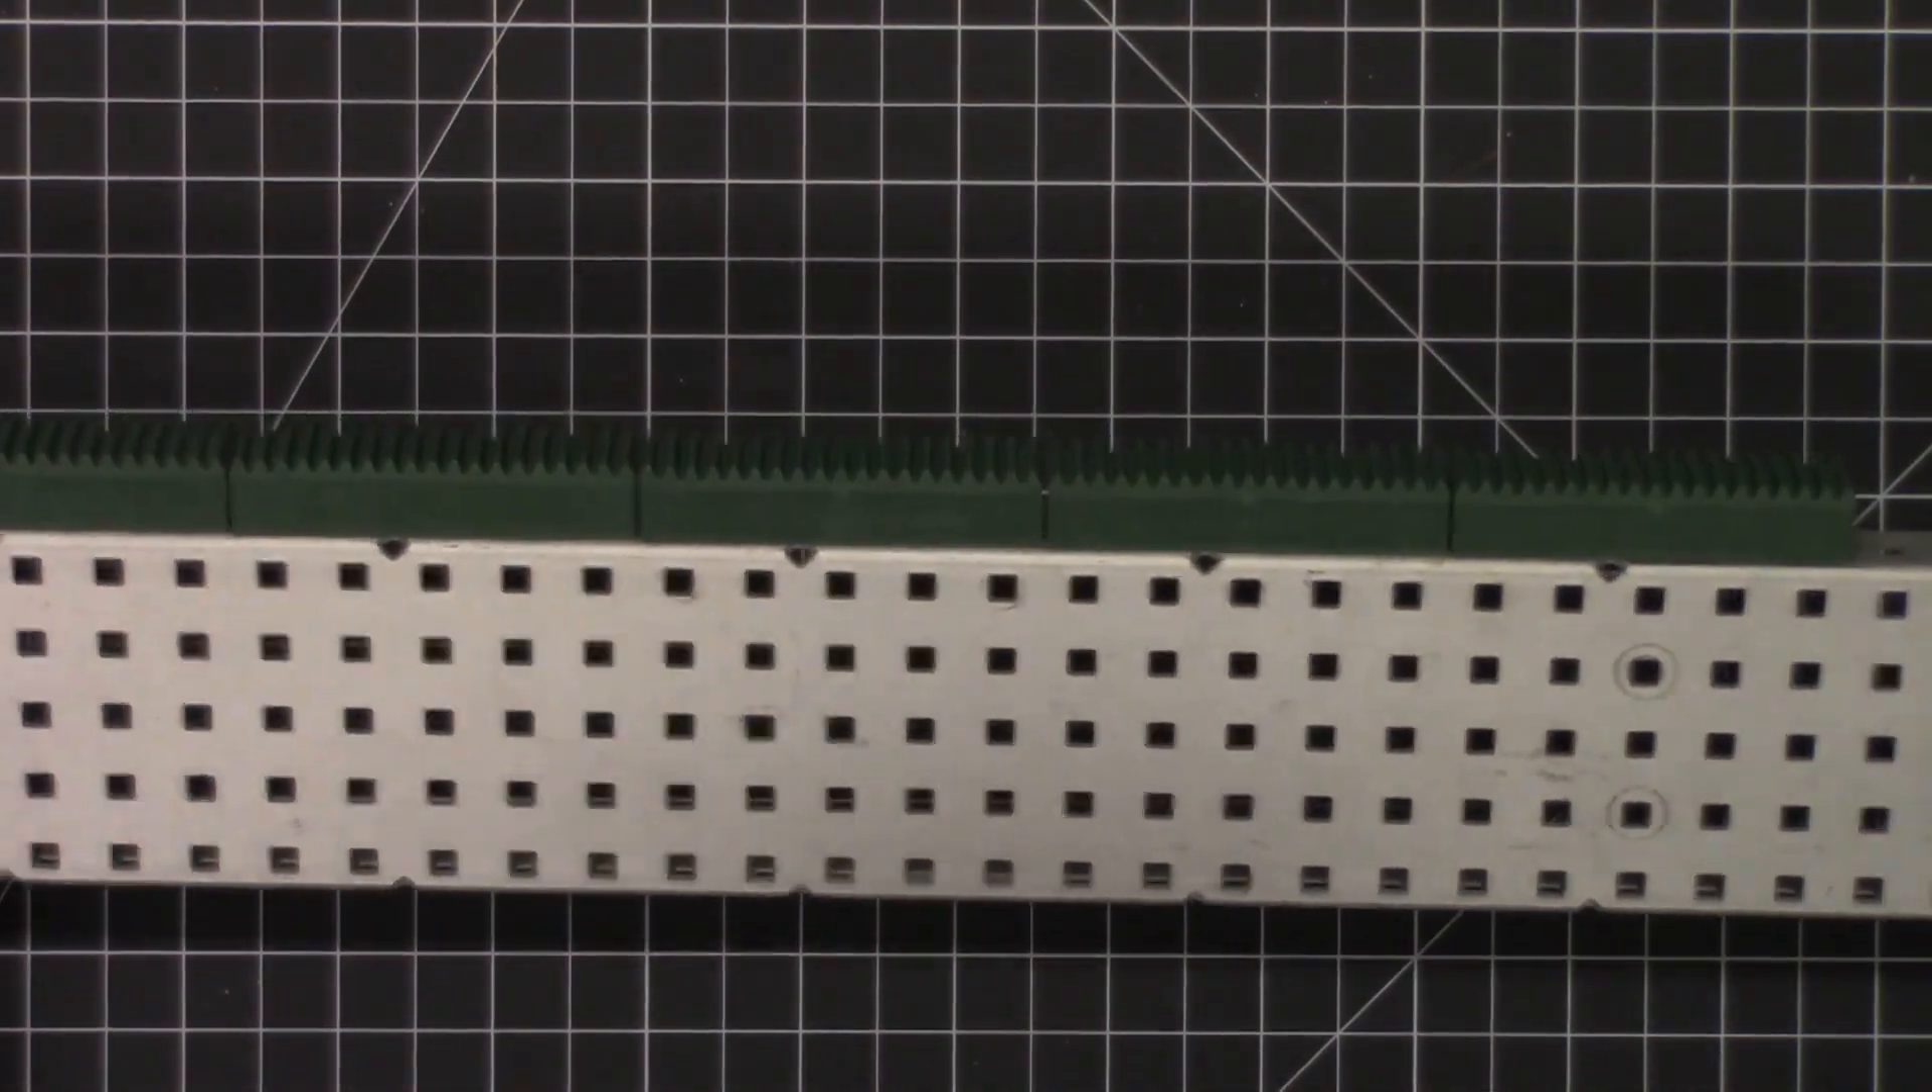So, we've mounted the rack gears all the way across this piece.